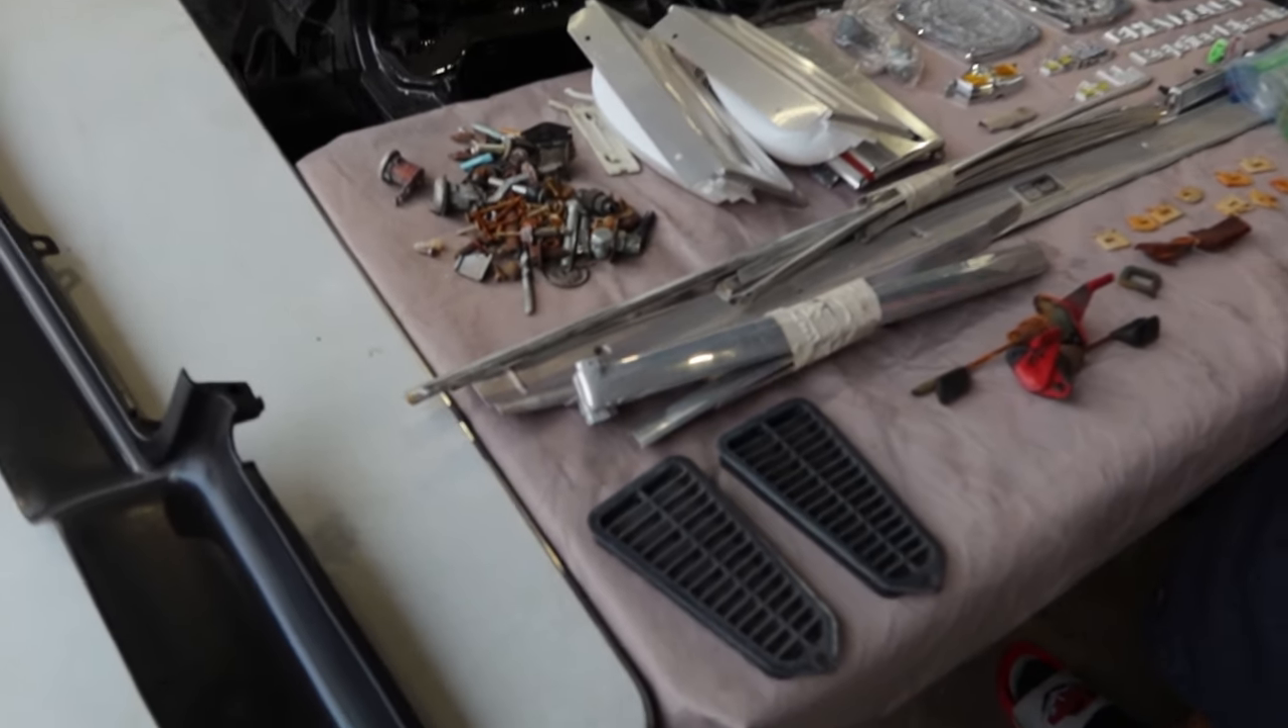Still got to put all this trim on. Got to finish polishing.